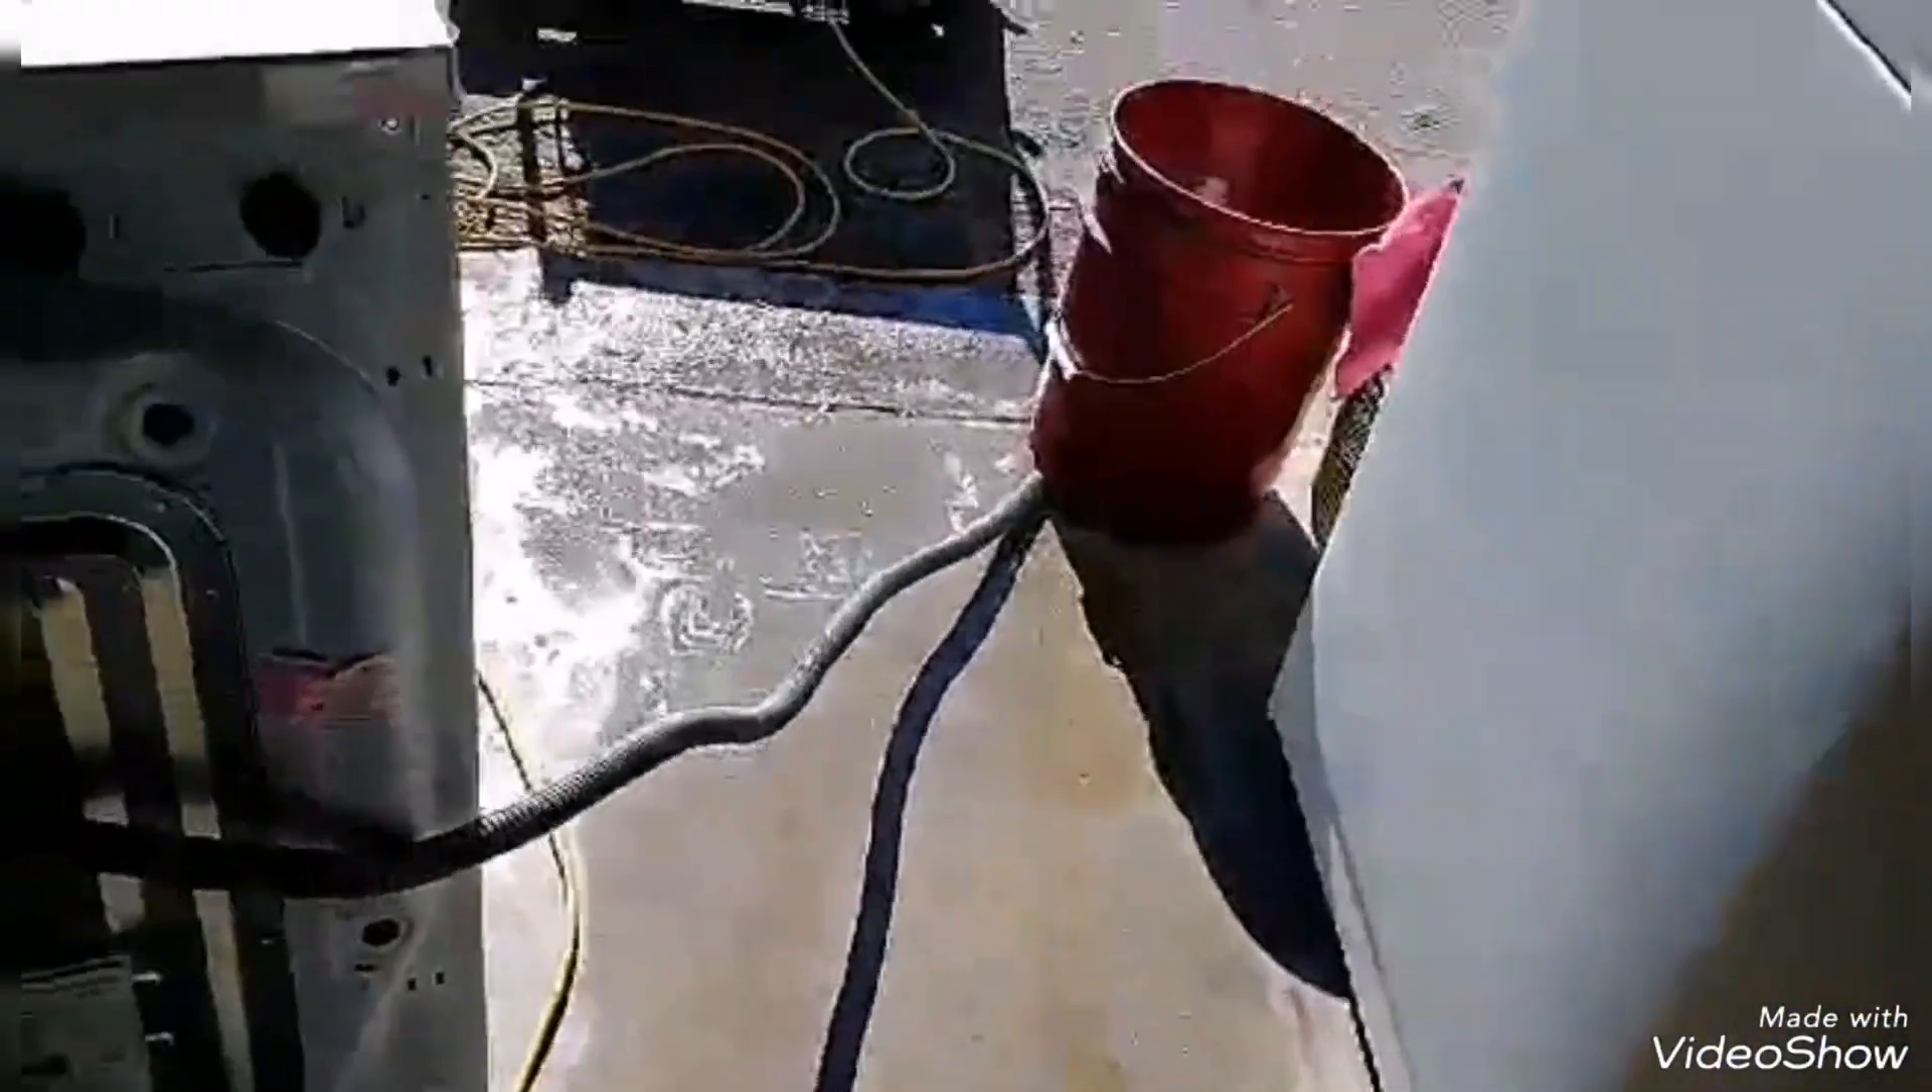Now we got the drain hose out there which is good.